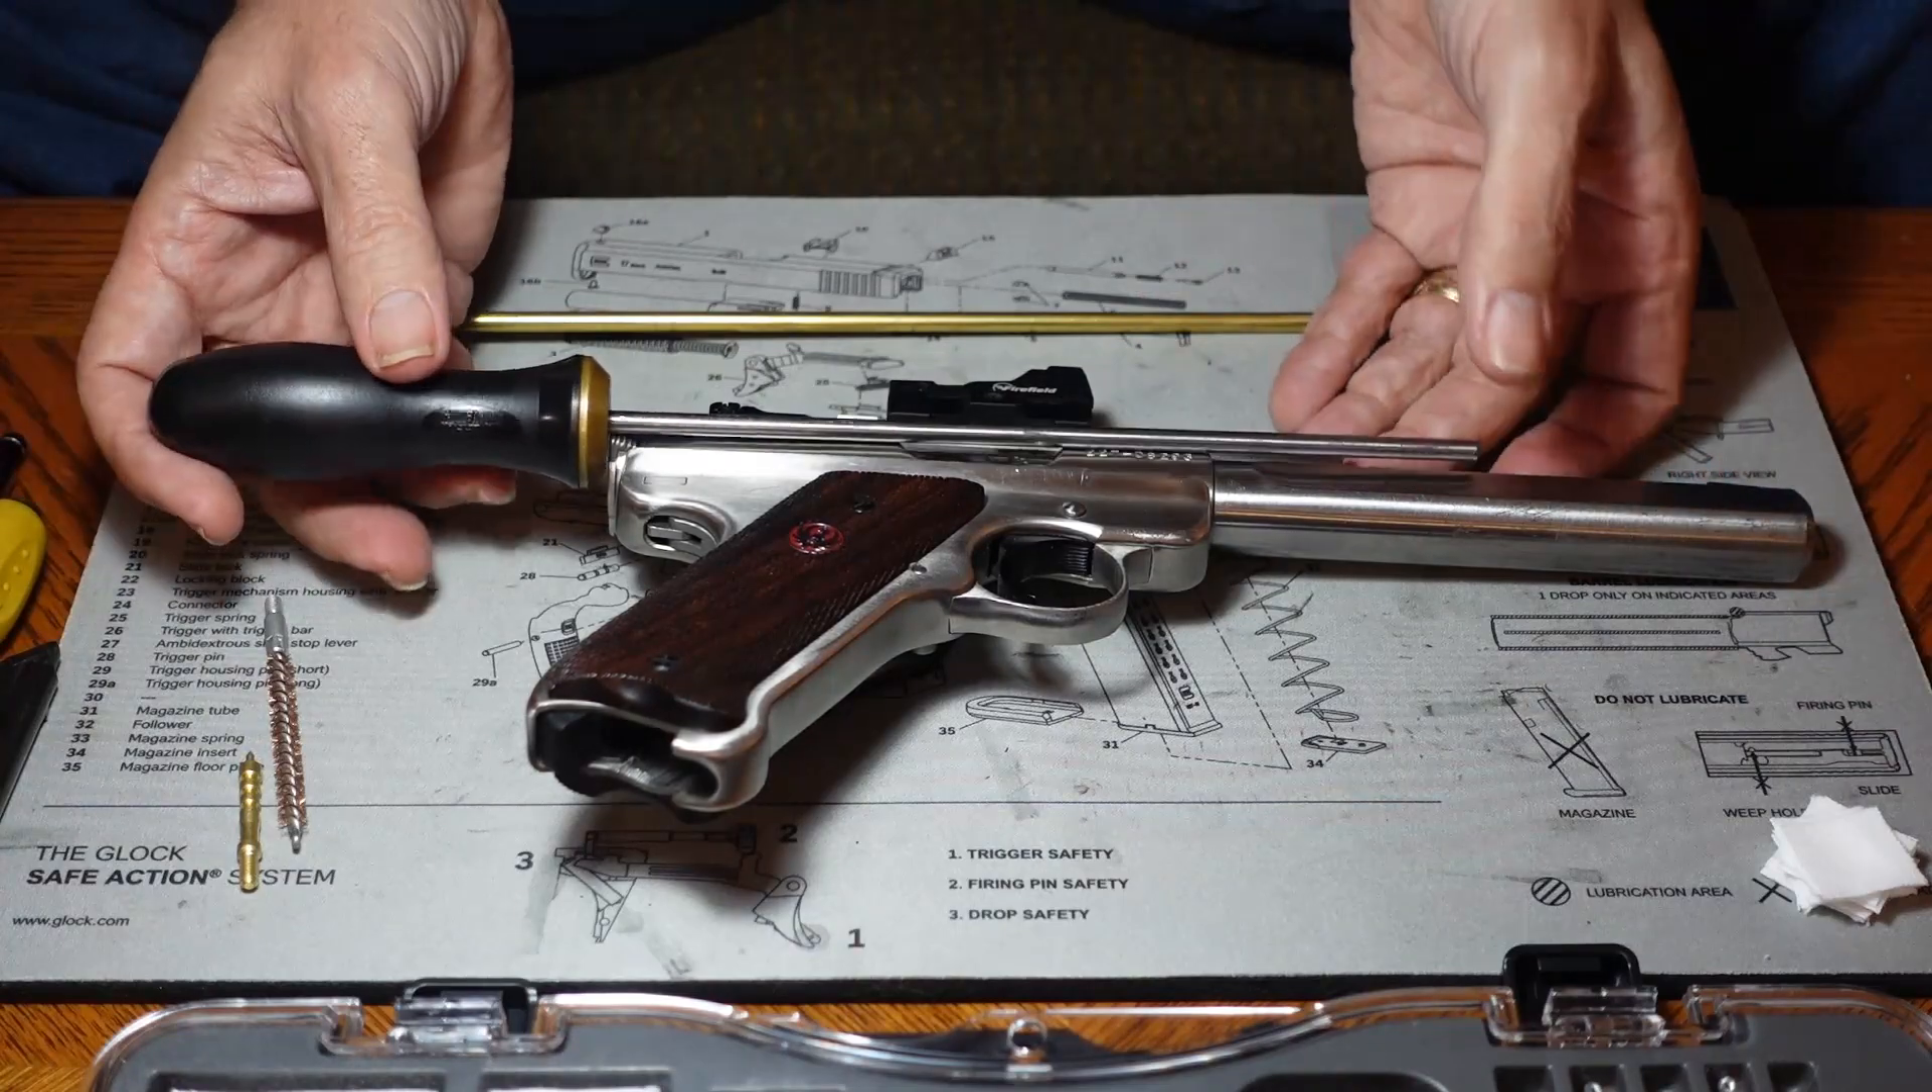I can't use it on this one because it's just too short to make it all the way through the barrel.